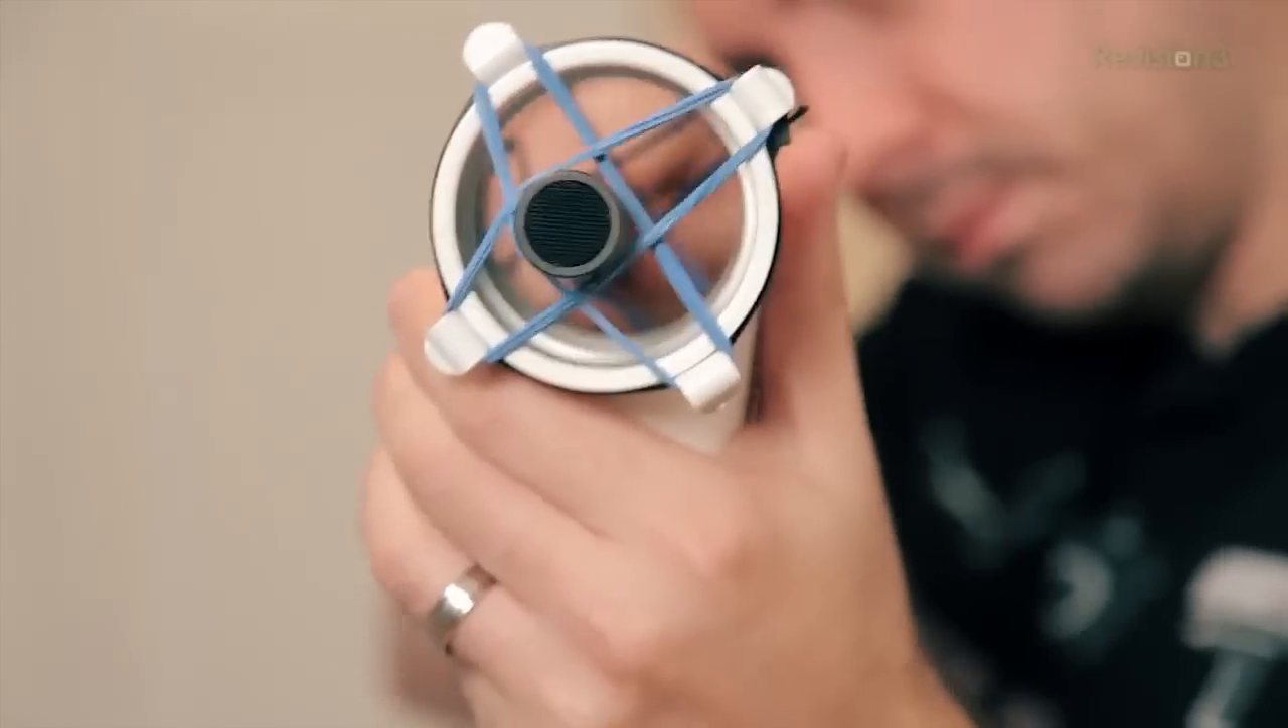And now you should have made a nice X shape with your rubber bands.